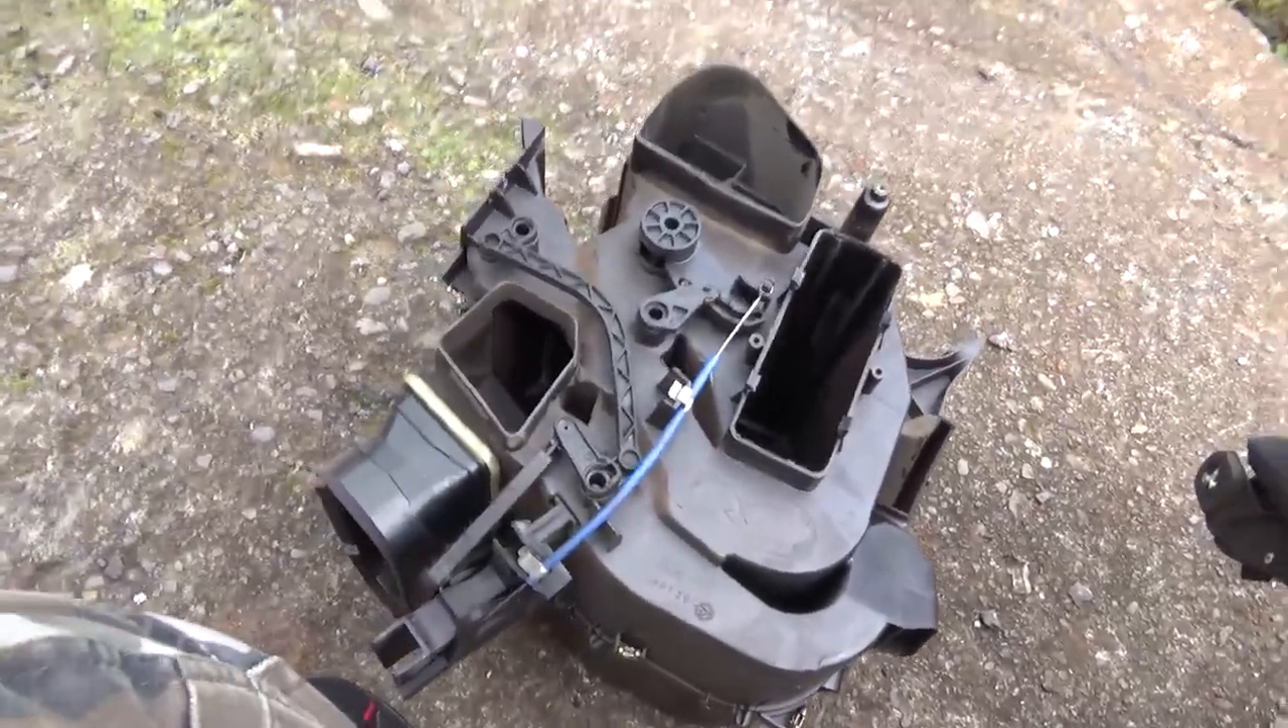I got the heater box out of the car.